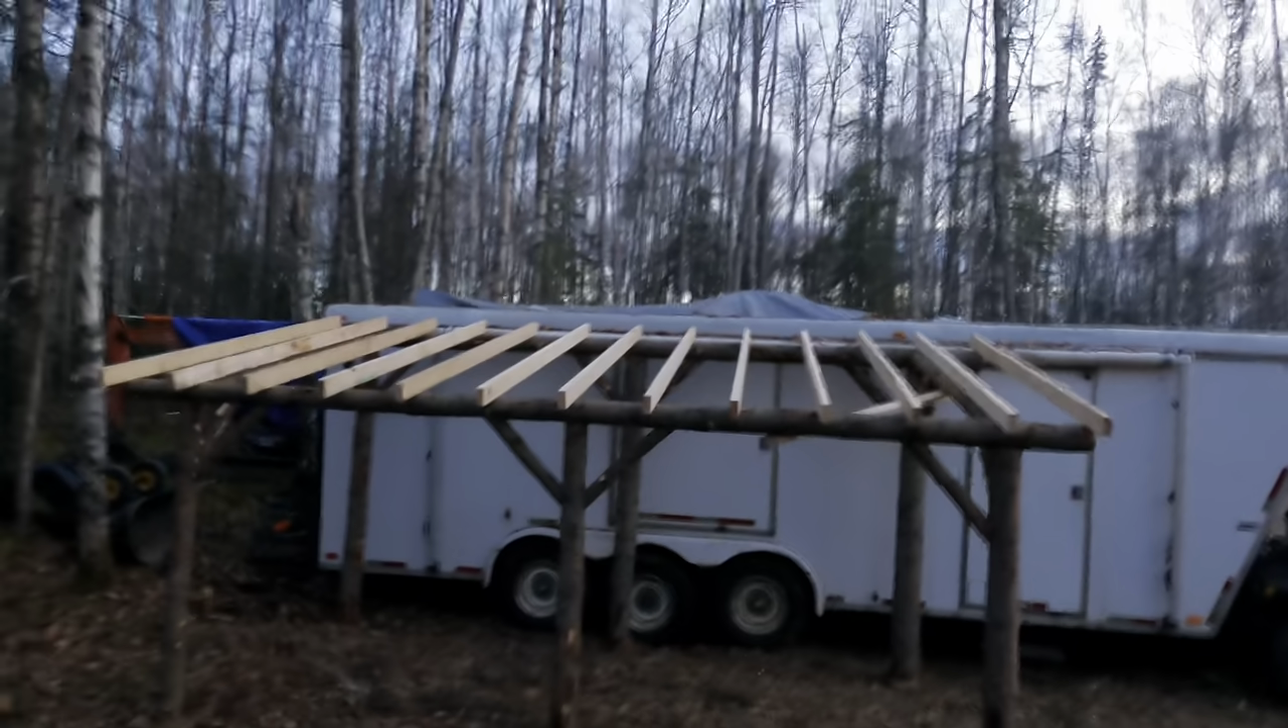We still have to put on the OSB and waterproof it, but got everything else done.